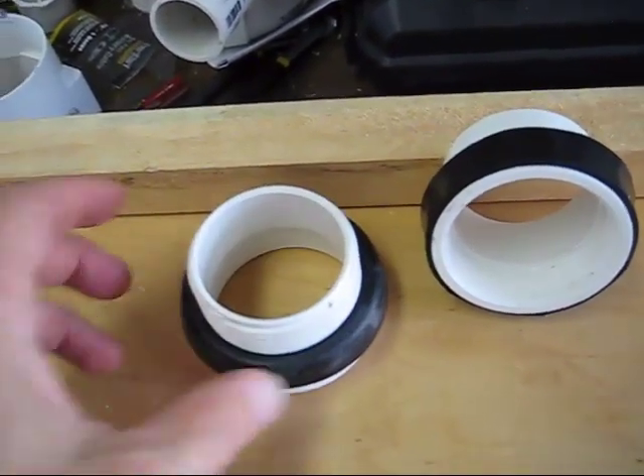Okay, so I've just stretched the gasket around the two -inch pipe.